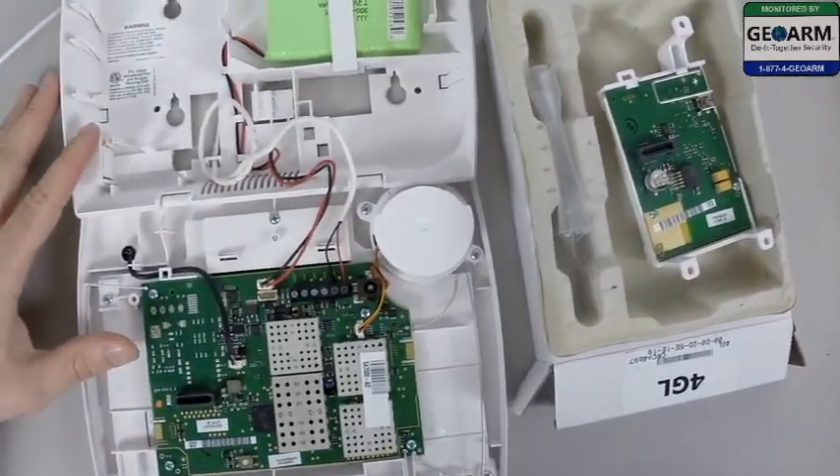Alright, so now the panel is open.